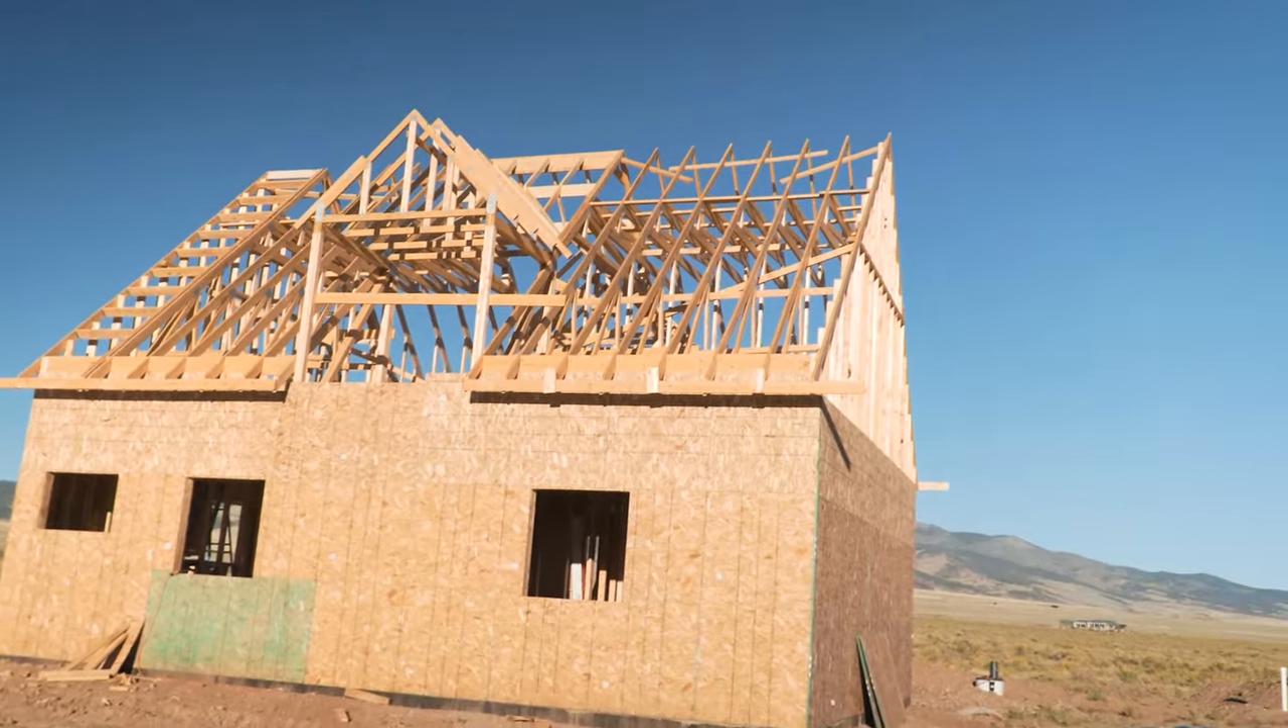The roof framing is finally done.